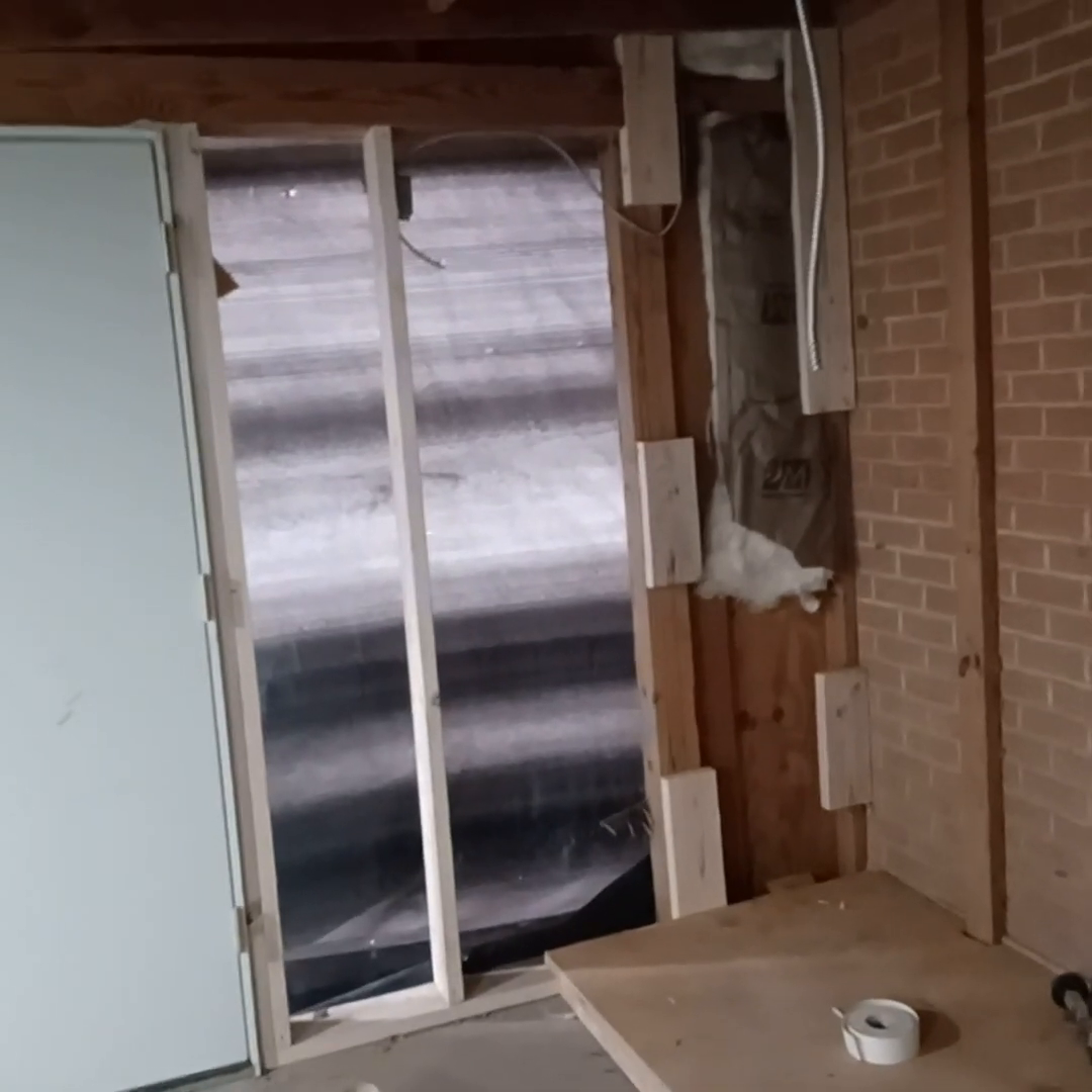We still need another full sheet of sheetrock over here, a half inch.